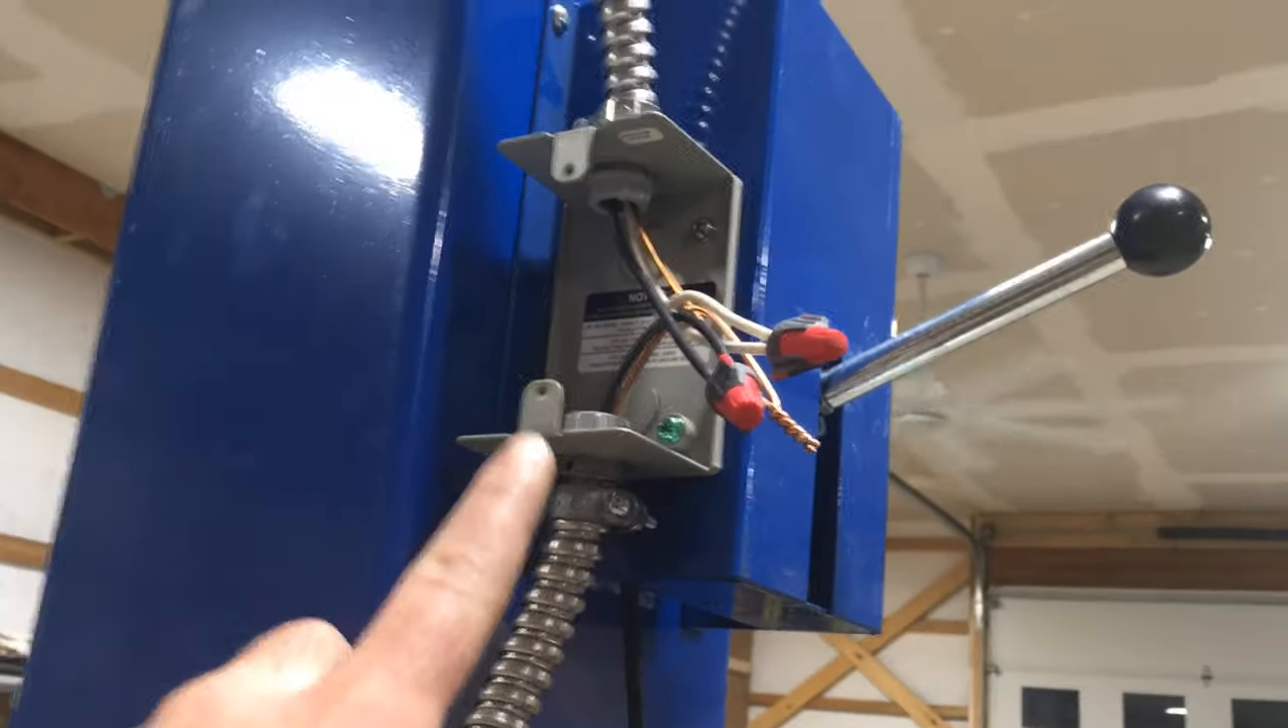I've got both whips installed now and I just have them wire nutted together for now where the switch is going to go because I don't have the switch yet.